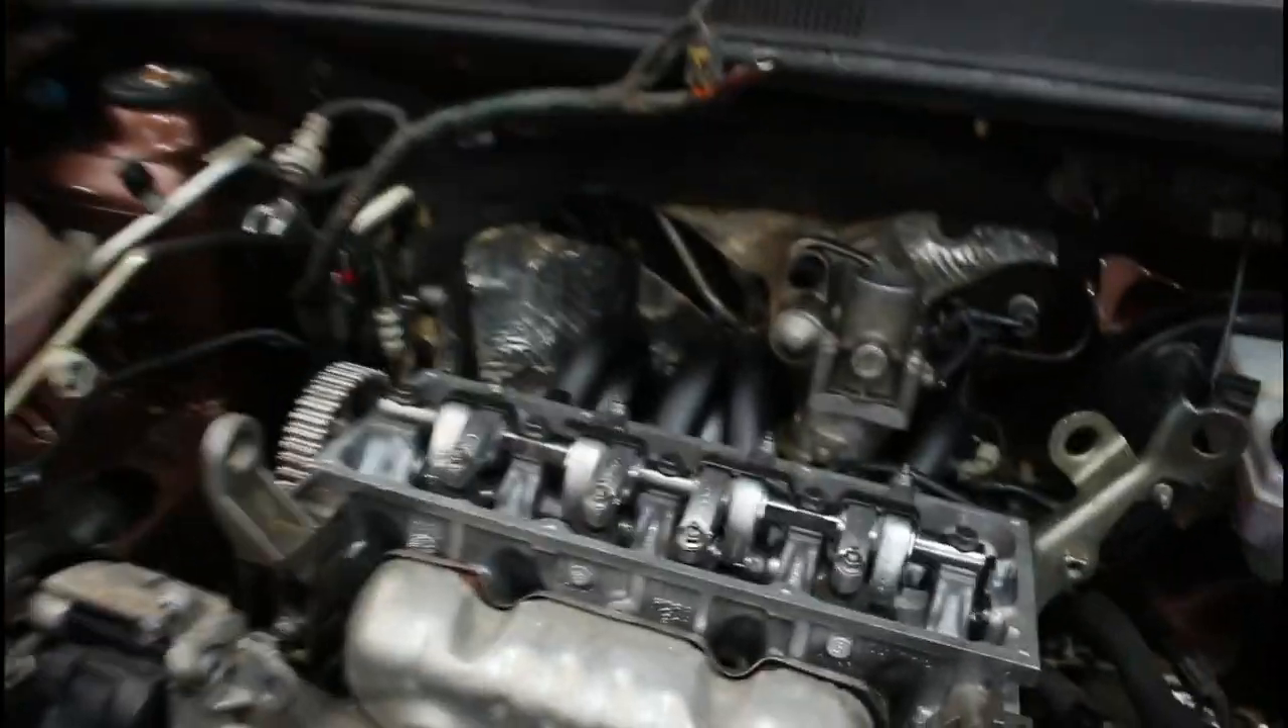Logan já tá com o cabeçote no lugar muito bacana ficou aqui.